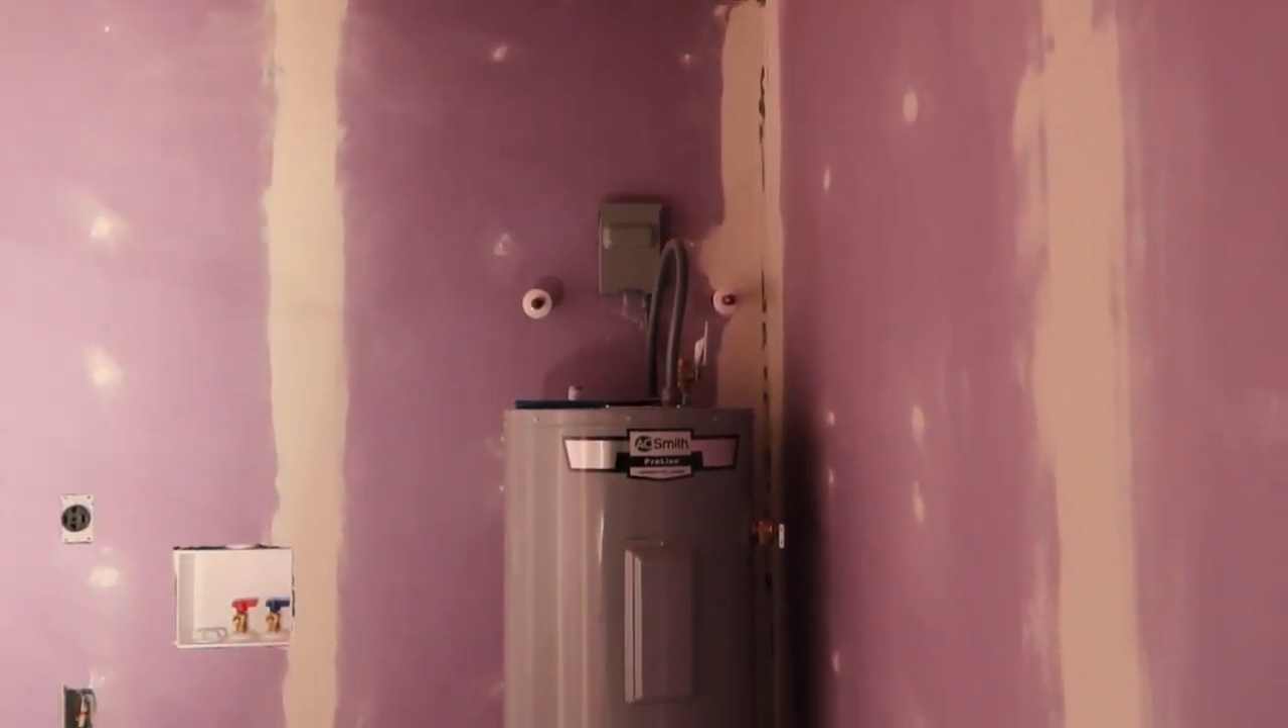The water is not hooked up, but the electric is.